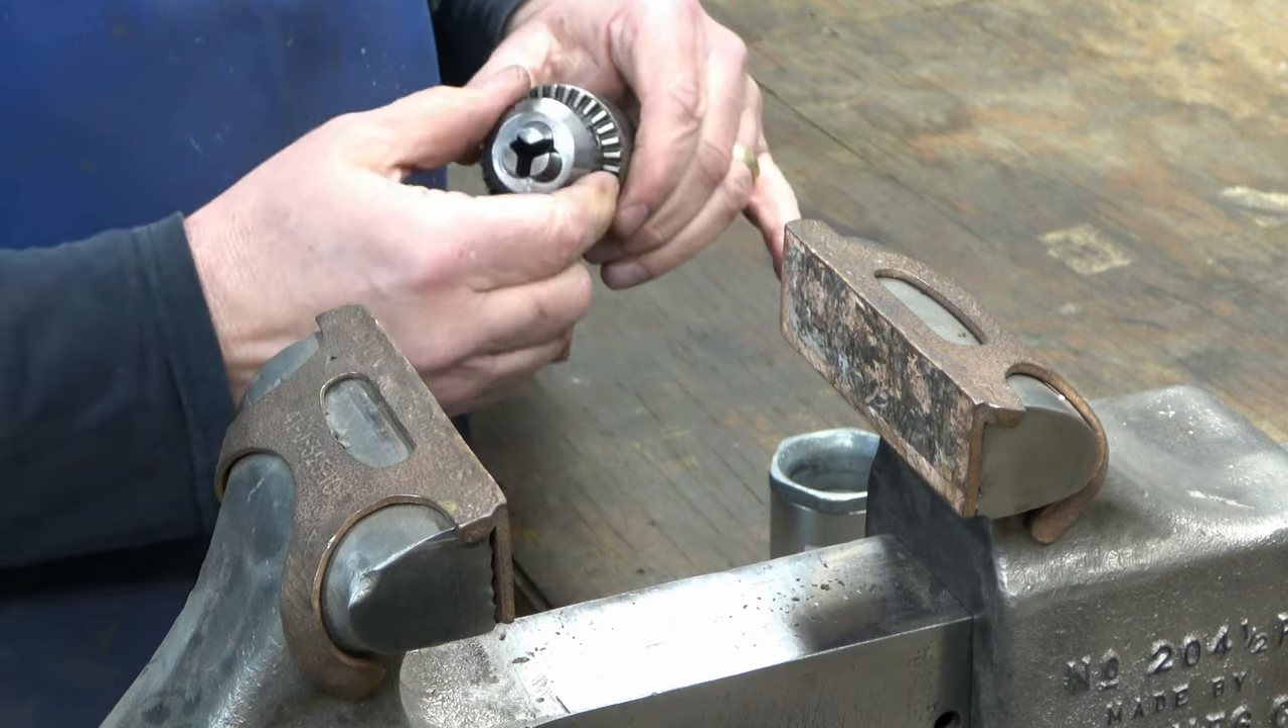And there you go. That's an assembled Jacob's Chuck.